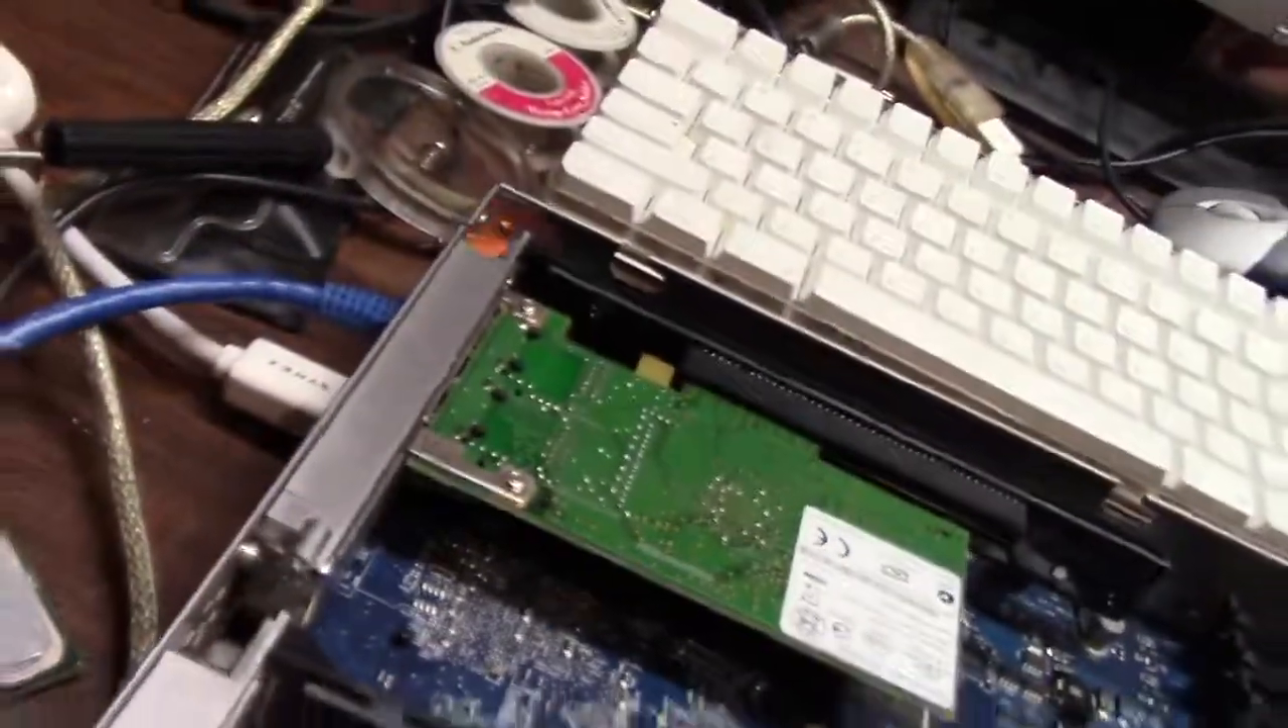I put the network card in which works uh from the other one.